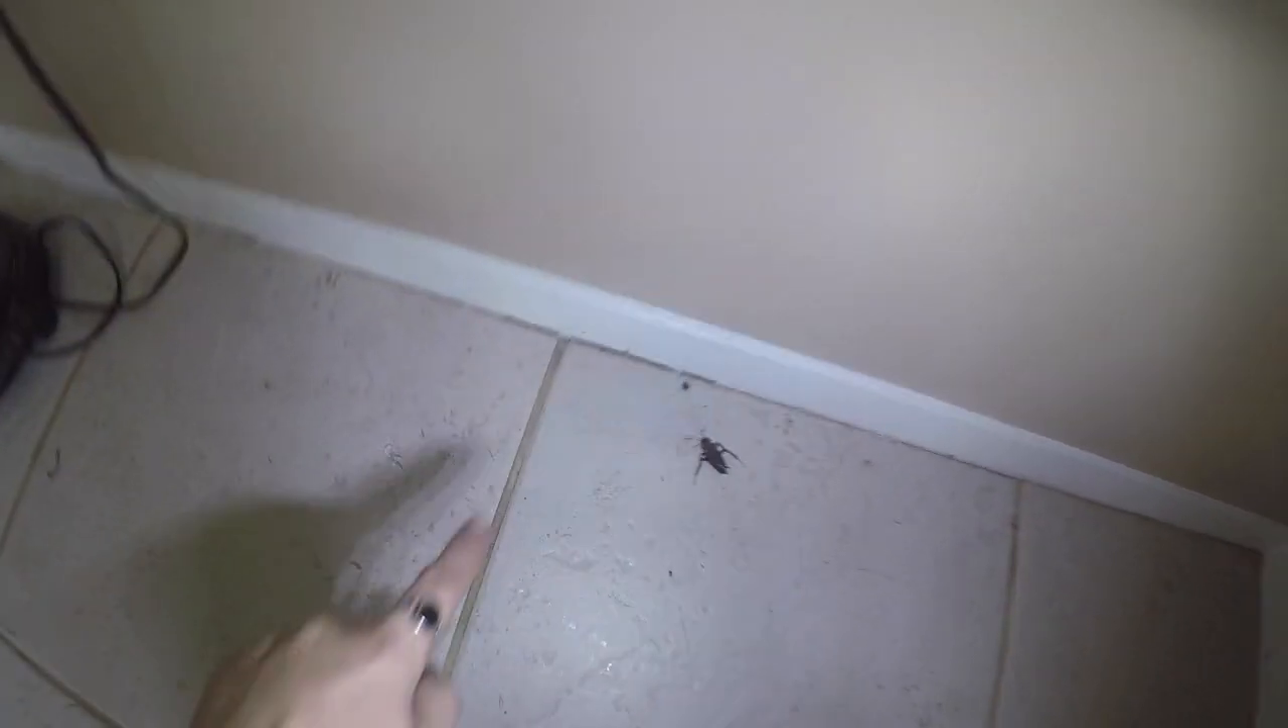There's some gapping in between the tile. And the baseboards that could be sealed up.